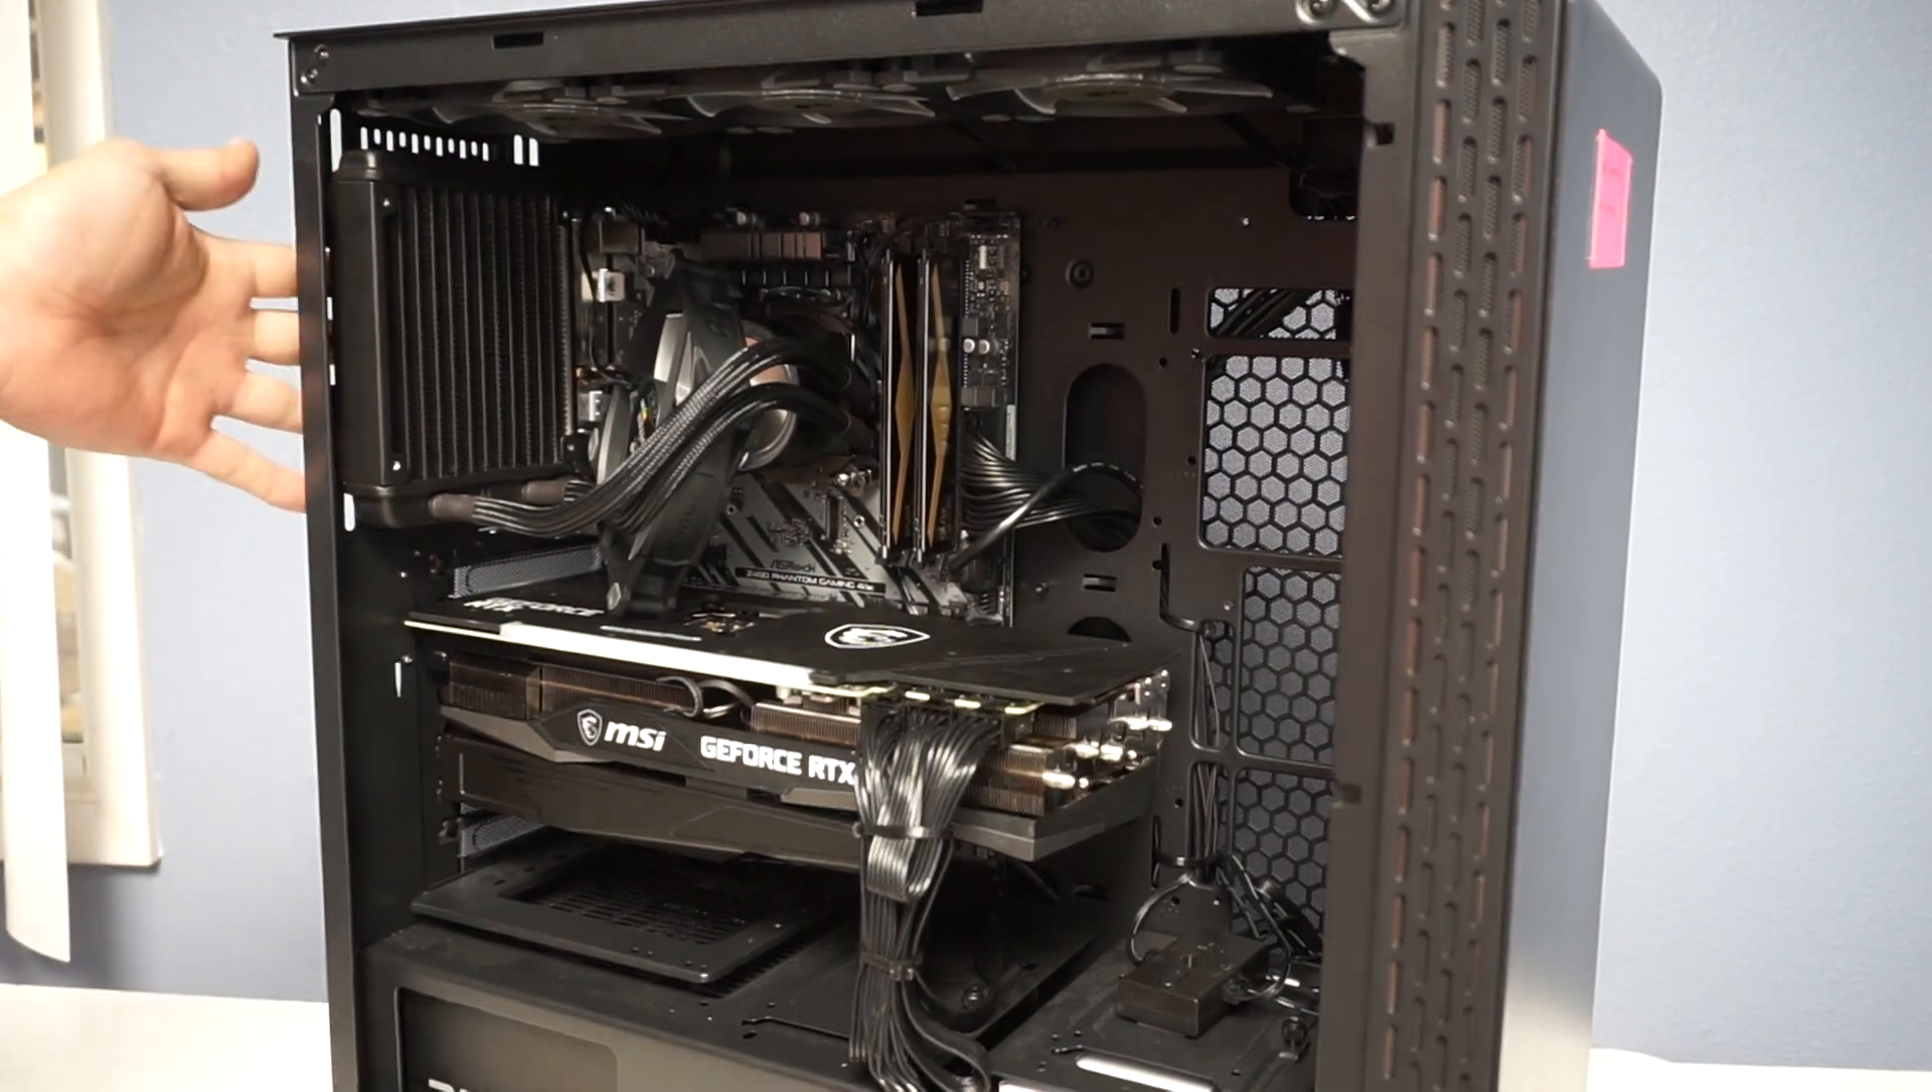So the radiator is now mounted upside down back into the case.